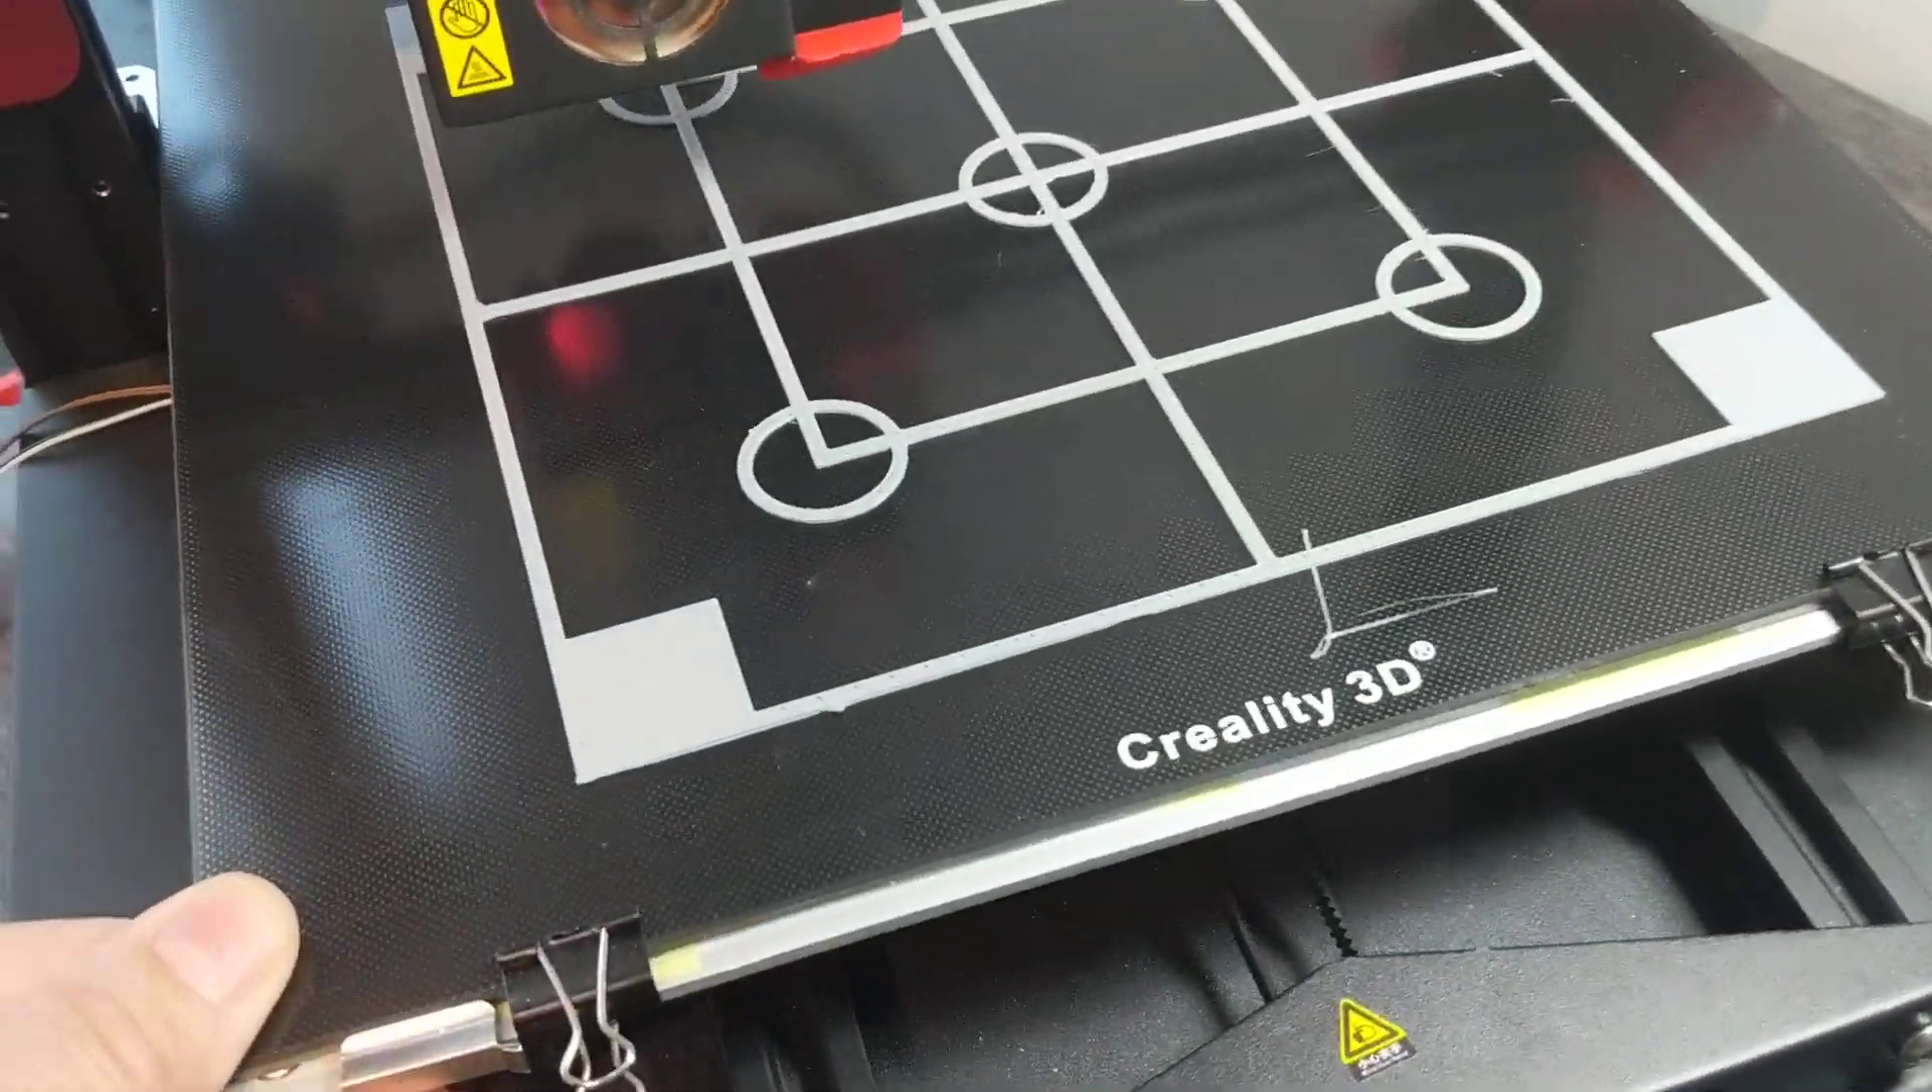Ensuite, j'ai installé ce nouveau plateau qui est fait par Creality.